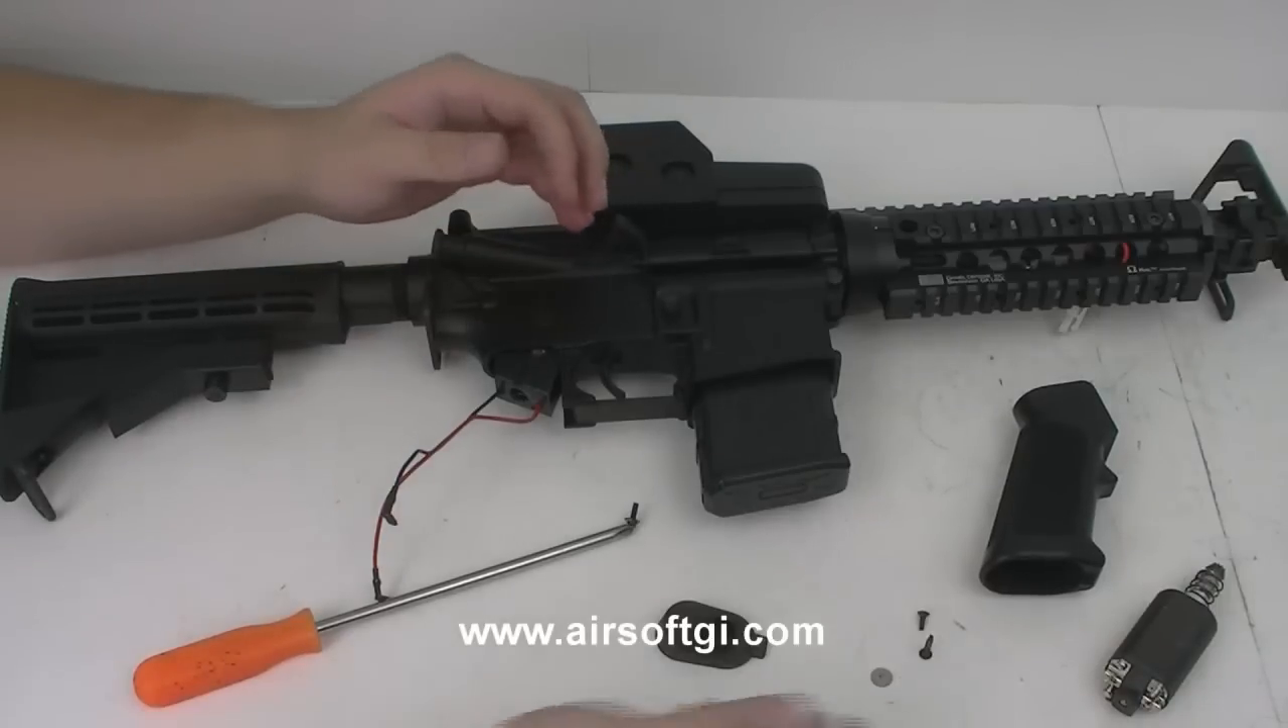Okie, once you get to this point, the pistol grip has been removed from the gun.